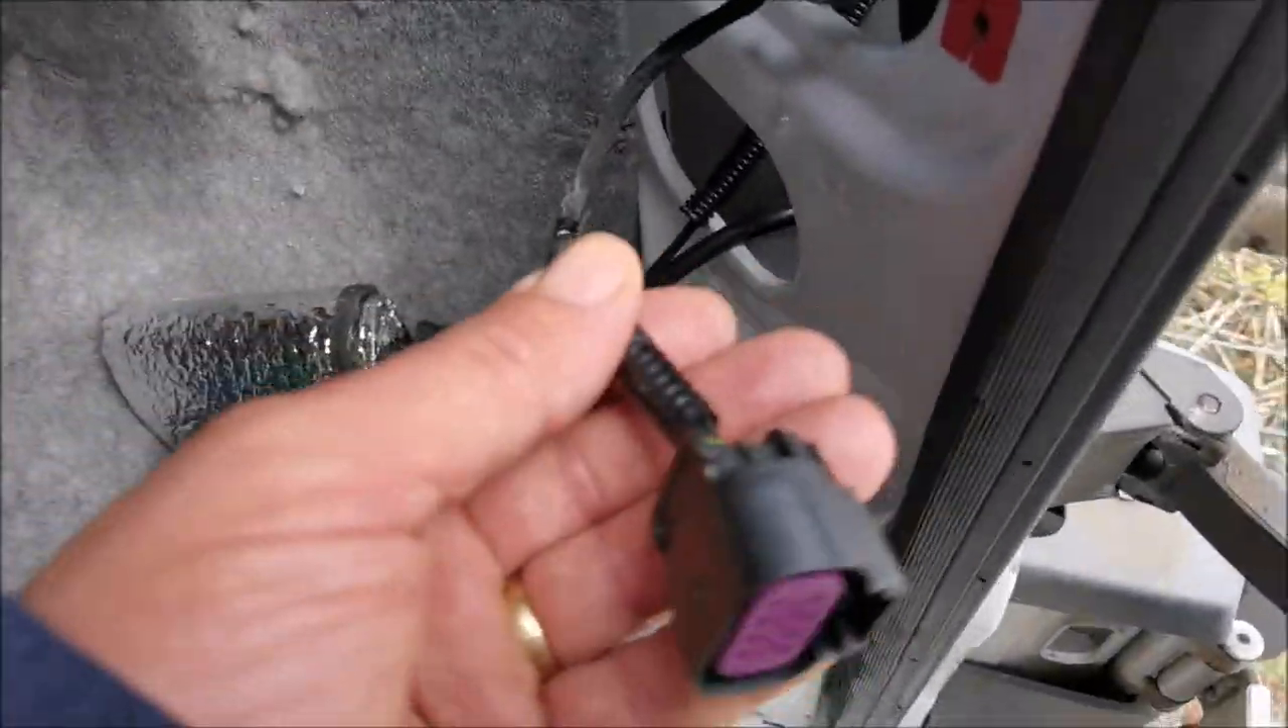So I've actually took the lighting connection off.